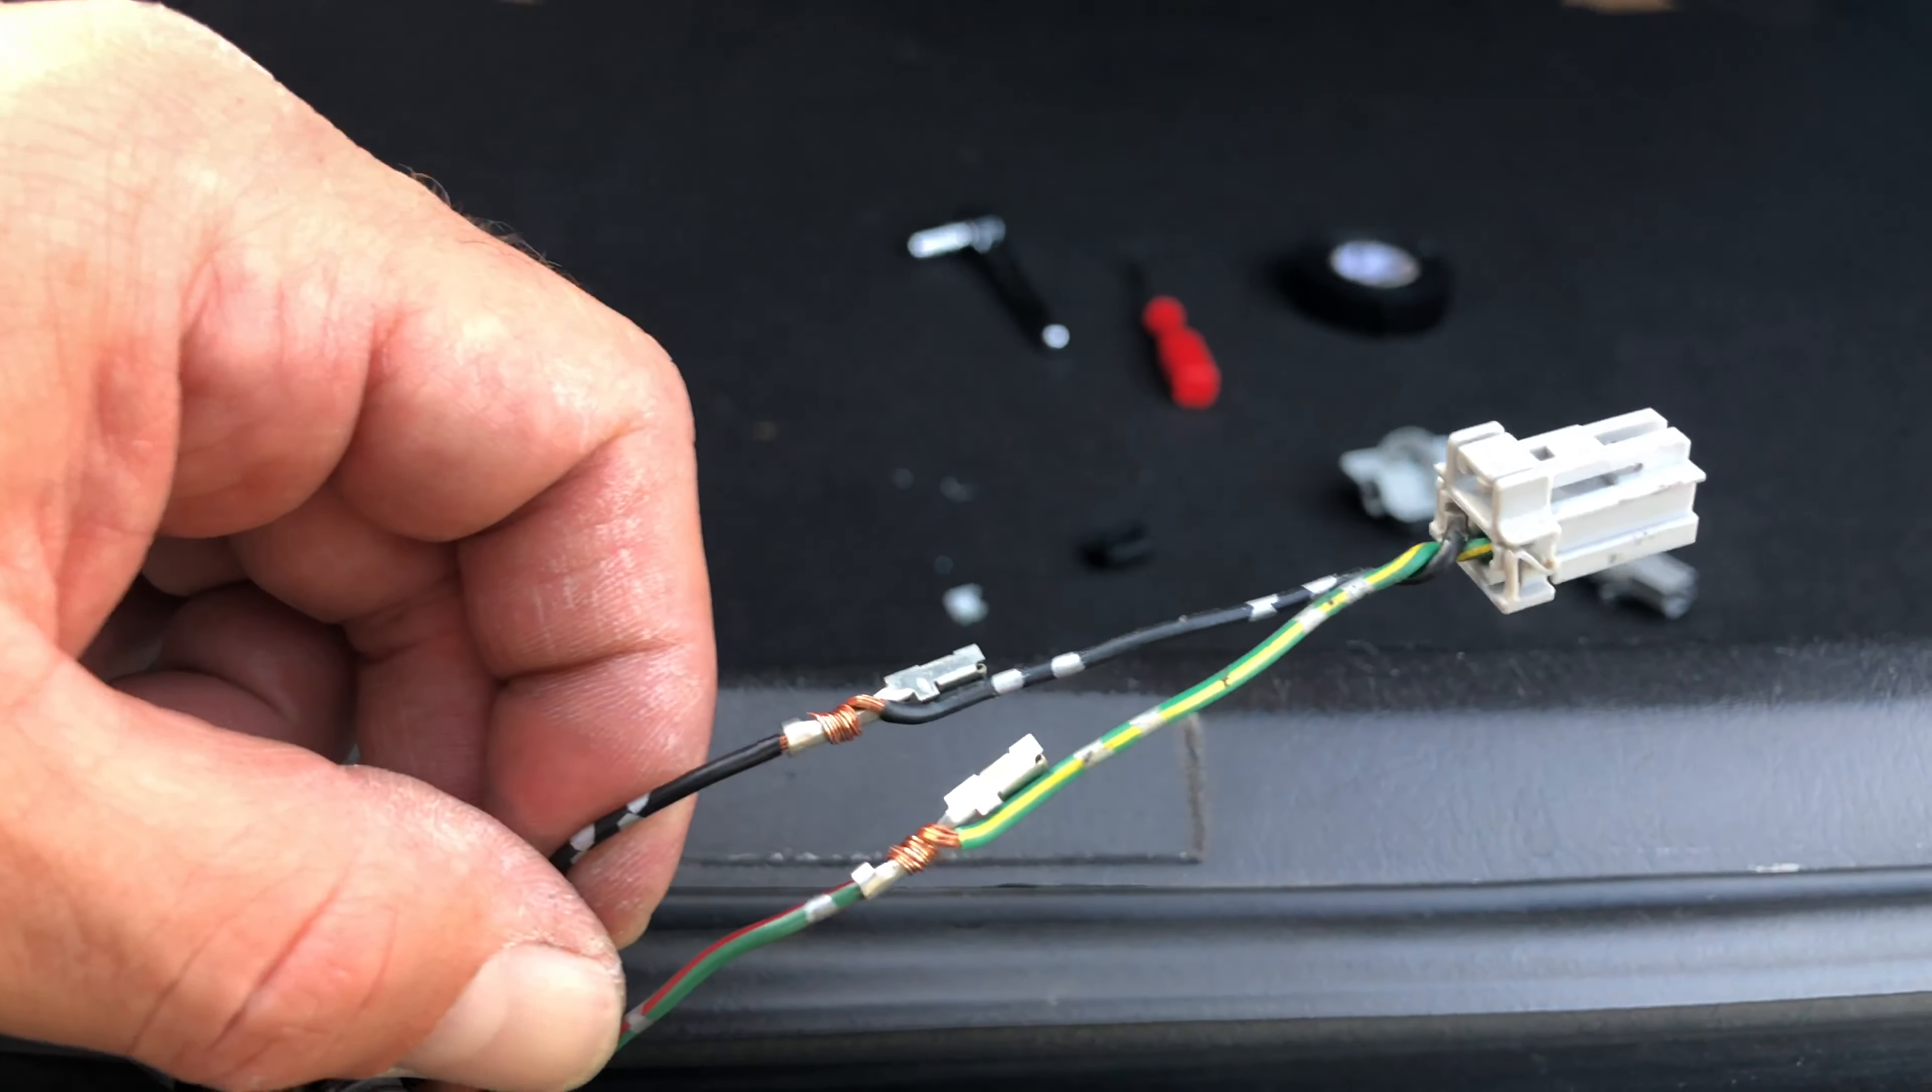So this is what it looks like now that I connected the socket that we actually need.